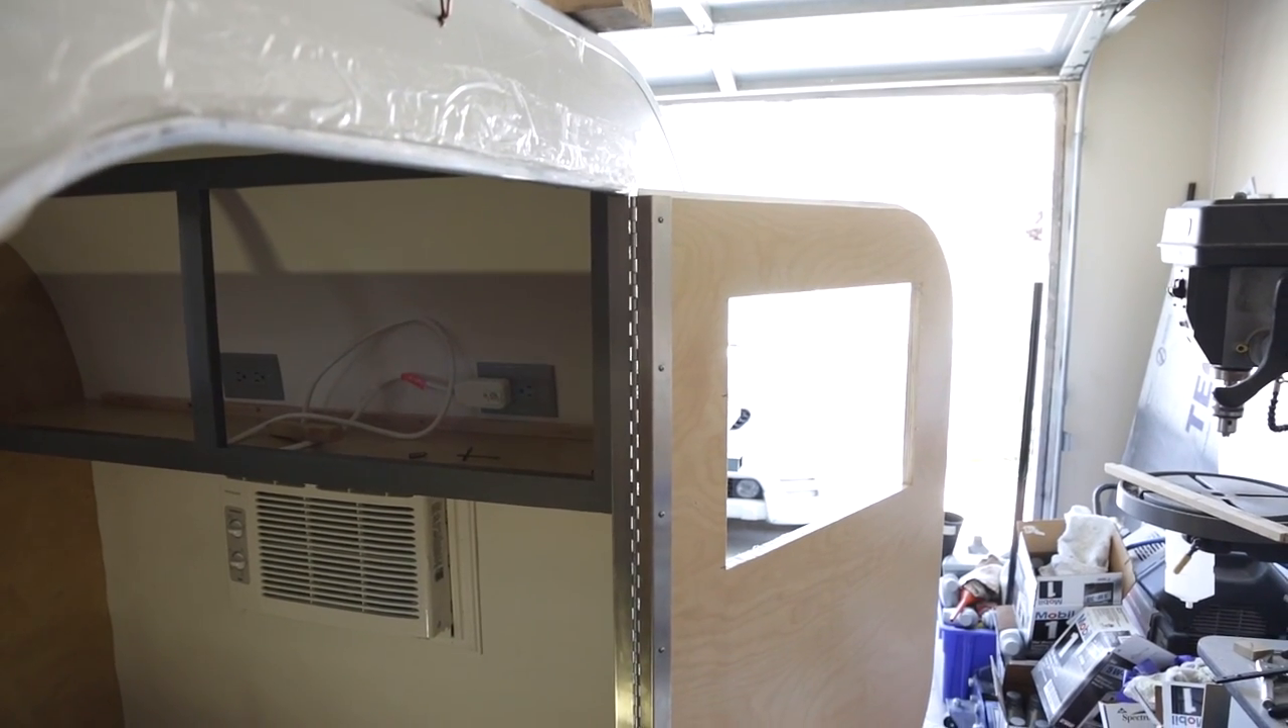And you can see we got the door on, that's our offset piano hinge.